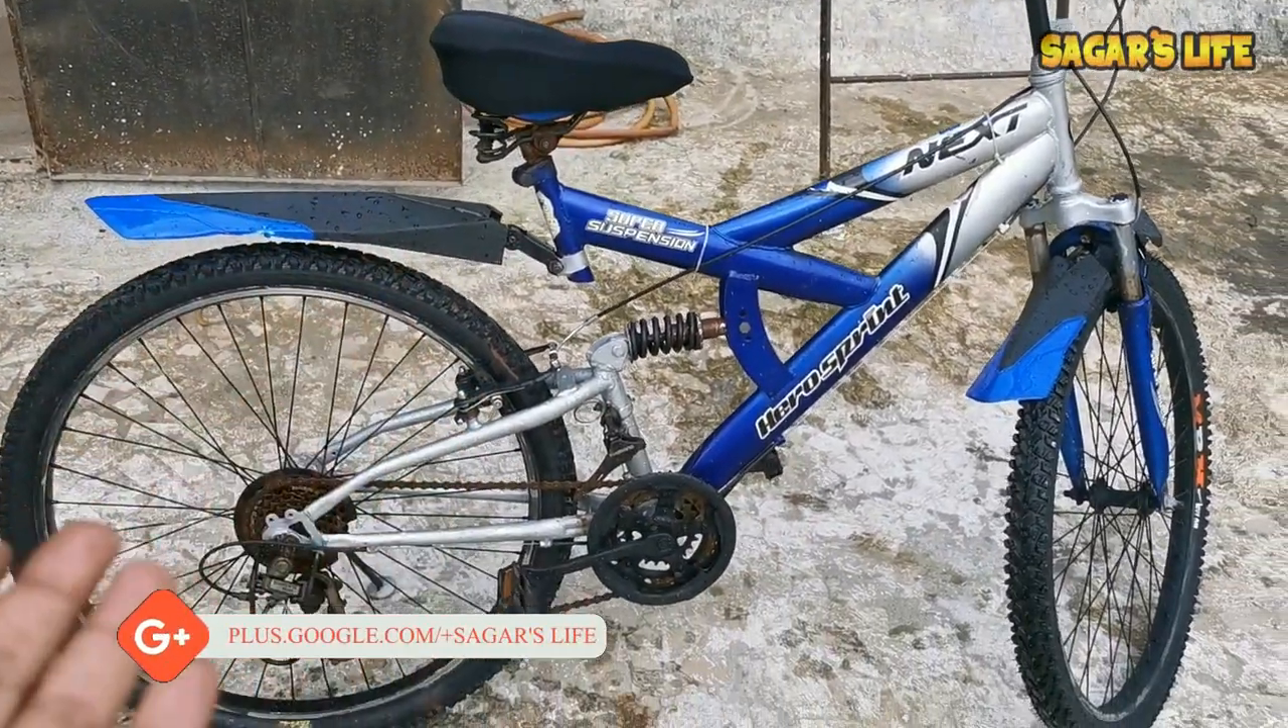सीट भी अपनी लग गई है, सो अपनी साइकल का रिस्टोरेशन हो गया है, कमप्लेट।